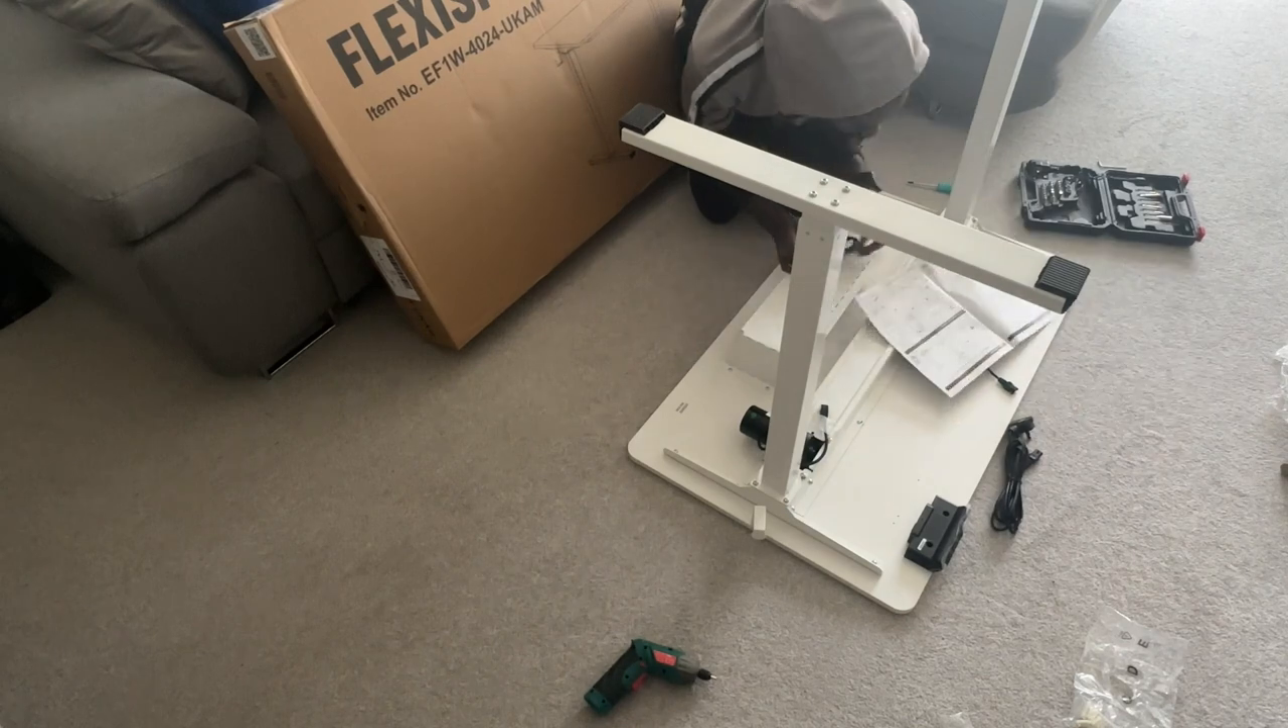So now that is literally the whole desk it's done the only thing left now is to connect the electronic elements.